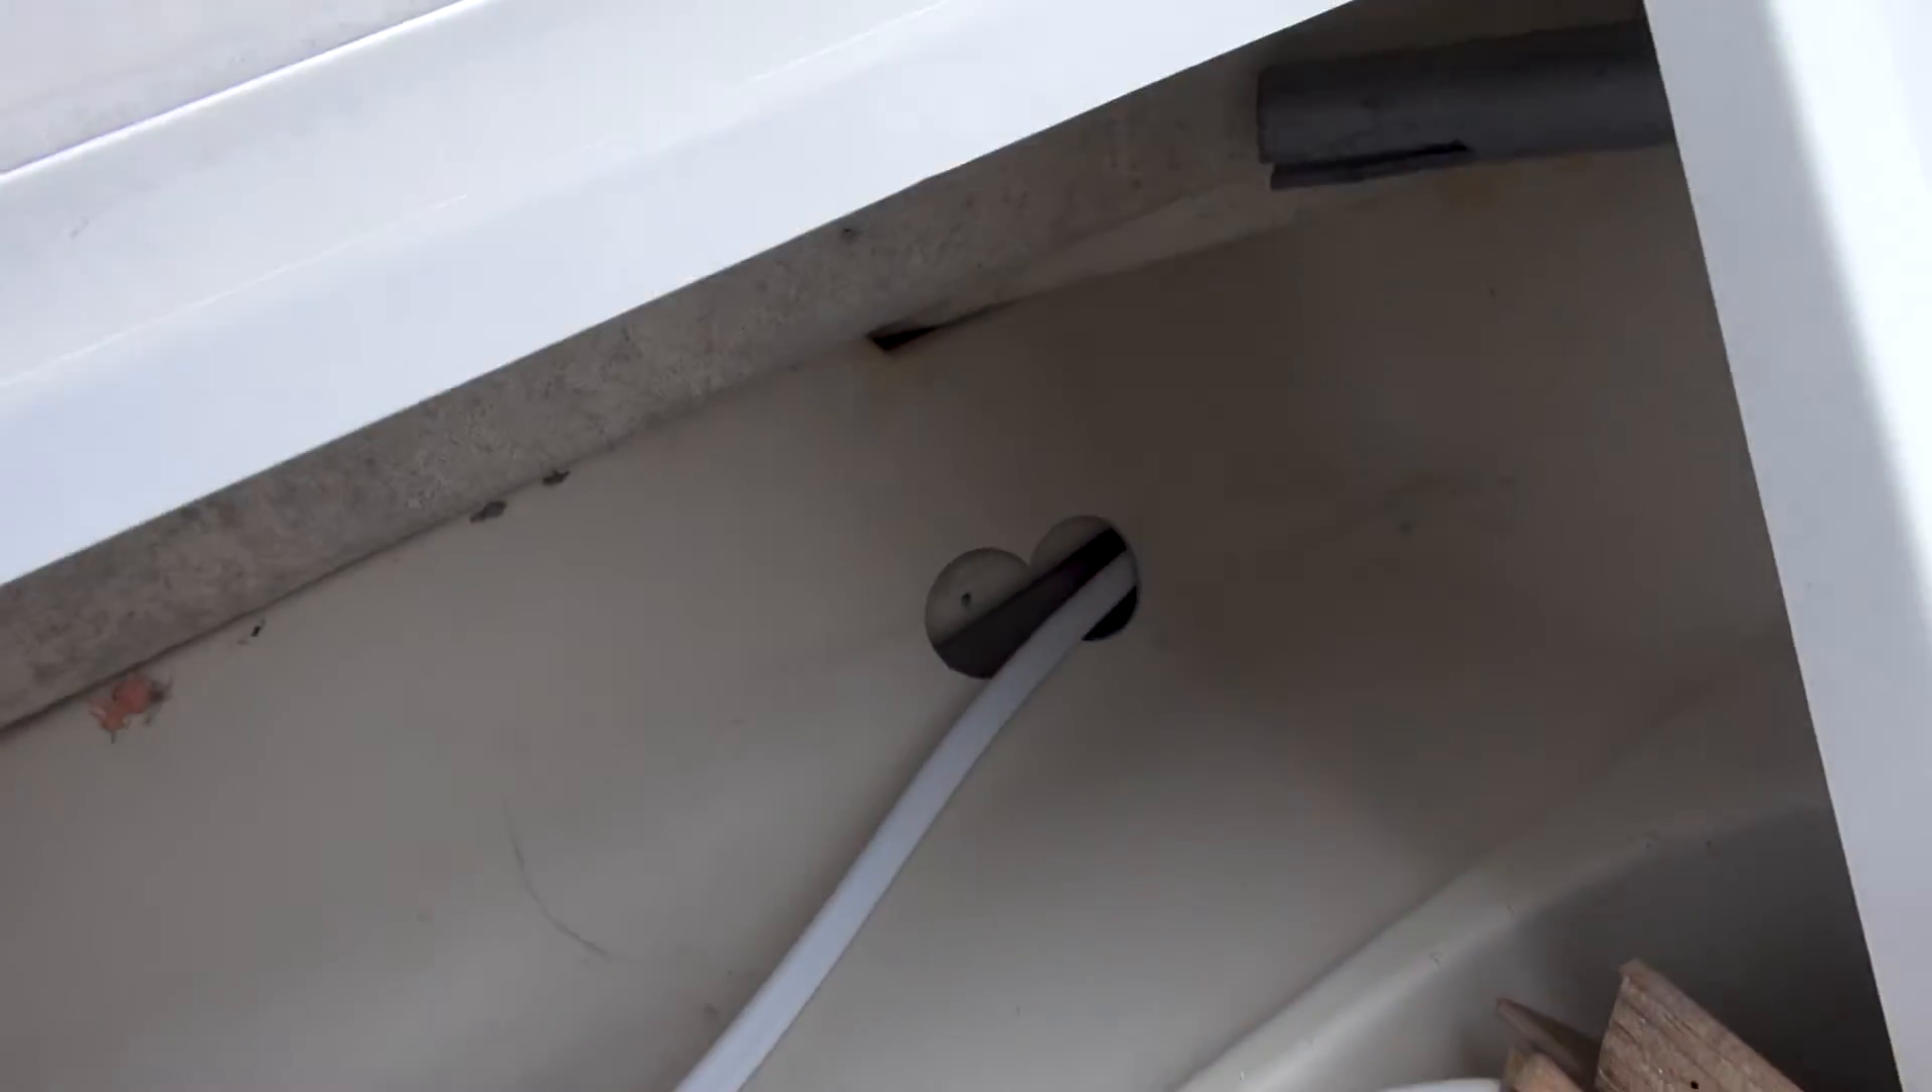So, here I got the cable through.